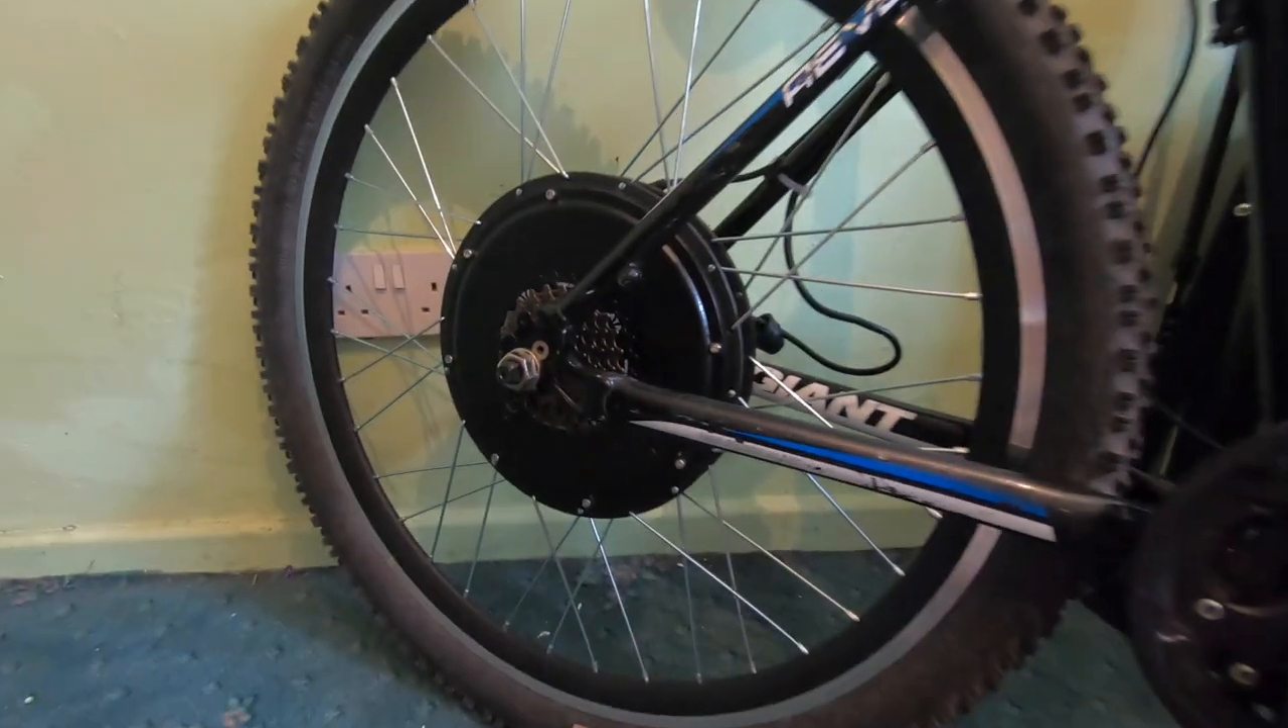Right so that's a back wheel fitted as you can see it's fitted with the cassette on.